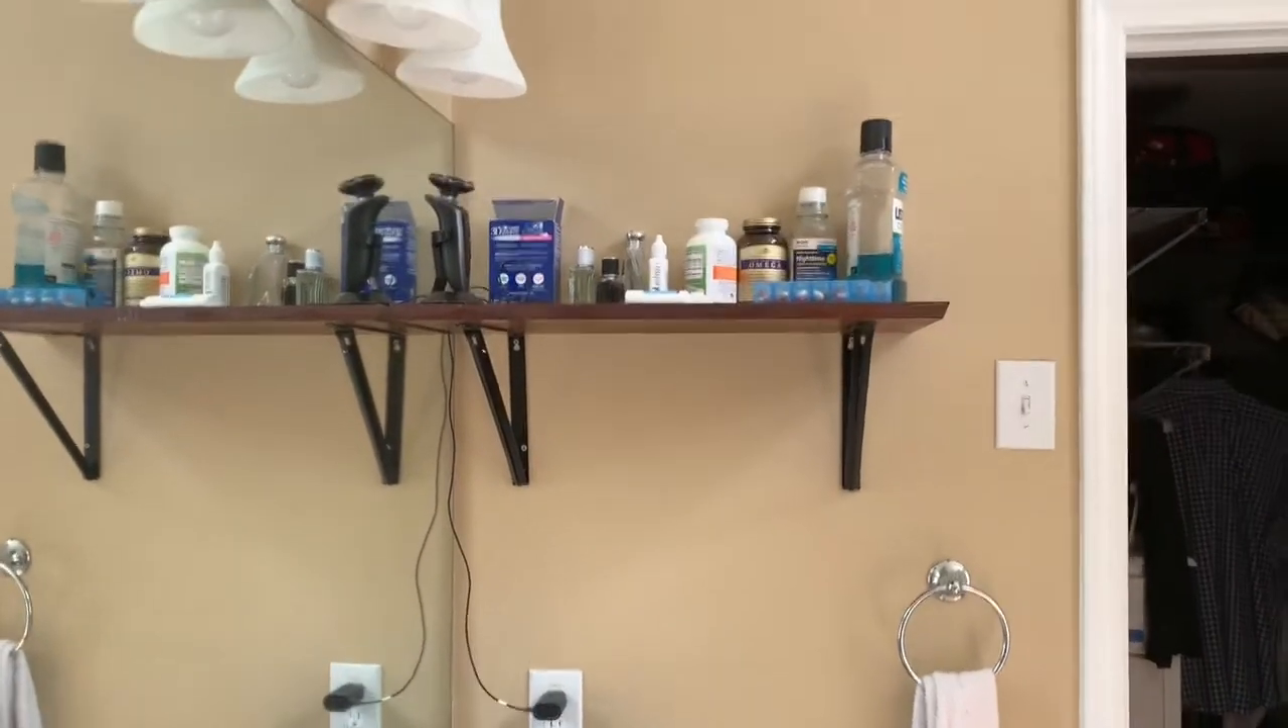All right so after all that we now have a shelf that looks like it'll clean up my counter space.